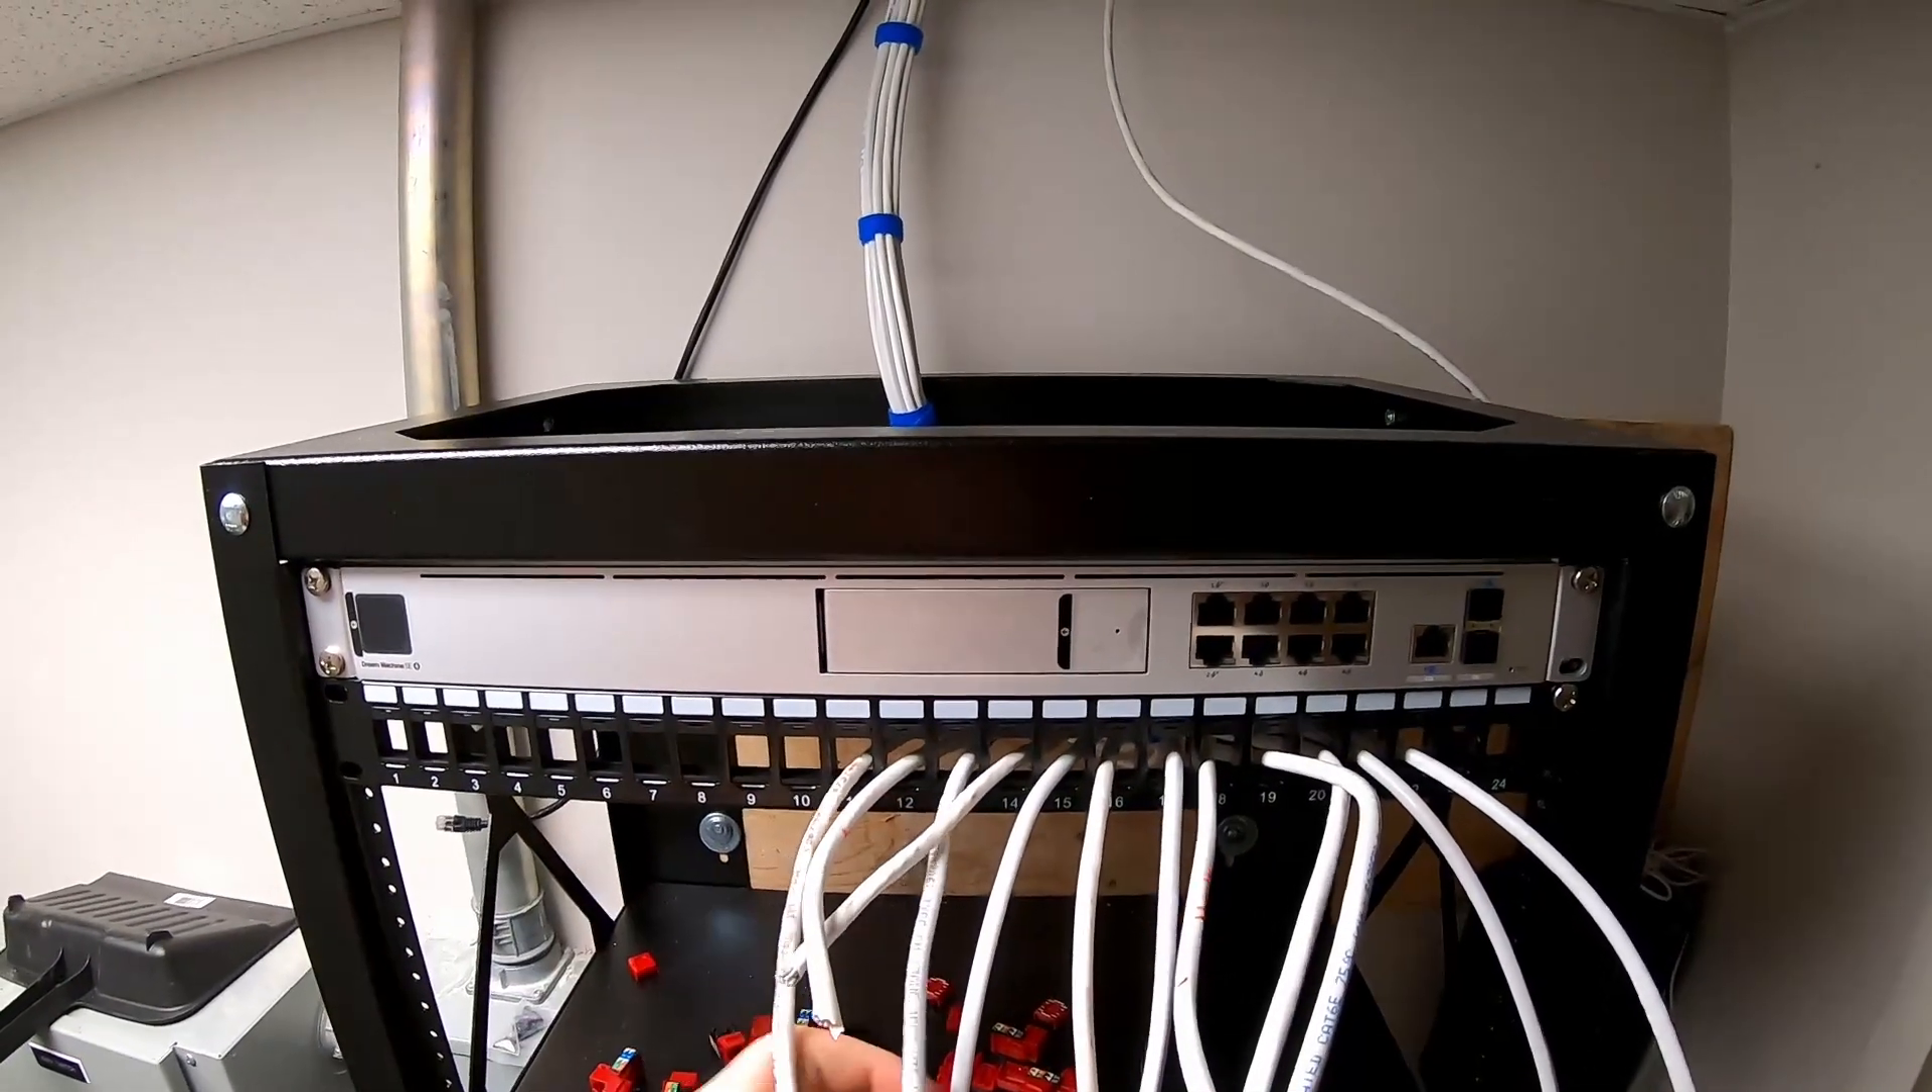Okay, so you can see that I have the patch panel in, and then we have our cables already pushed through the holes.